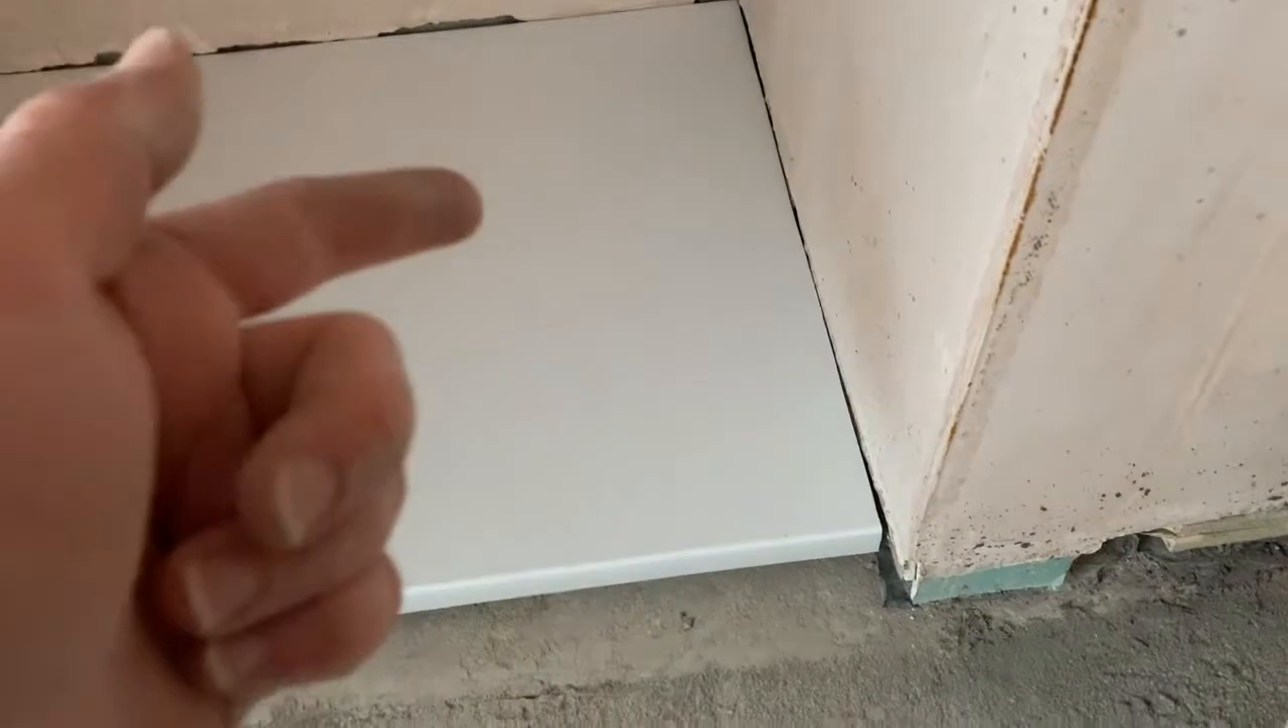There's a bit of a gap there and obviously i need to trim the uh plaster a little bit.